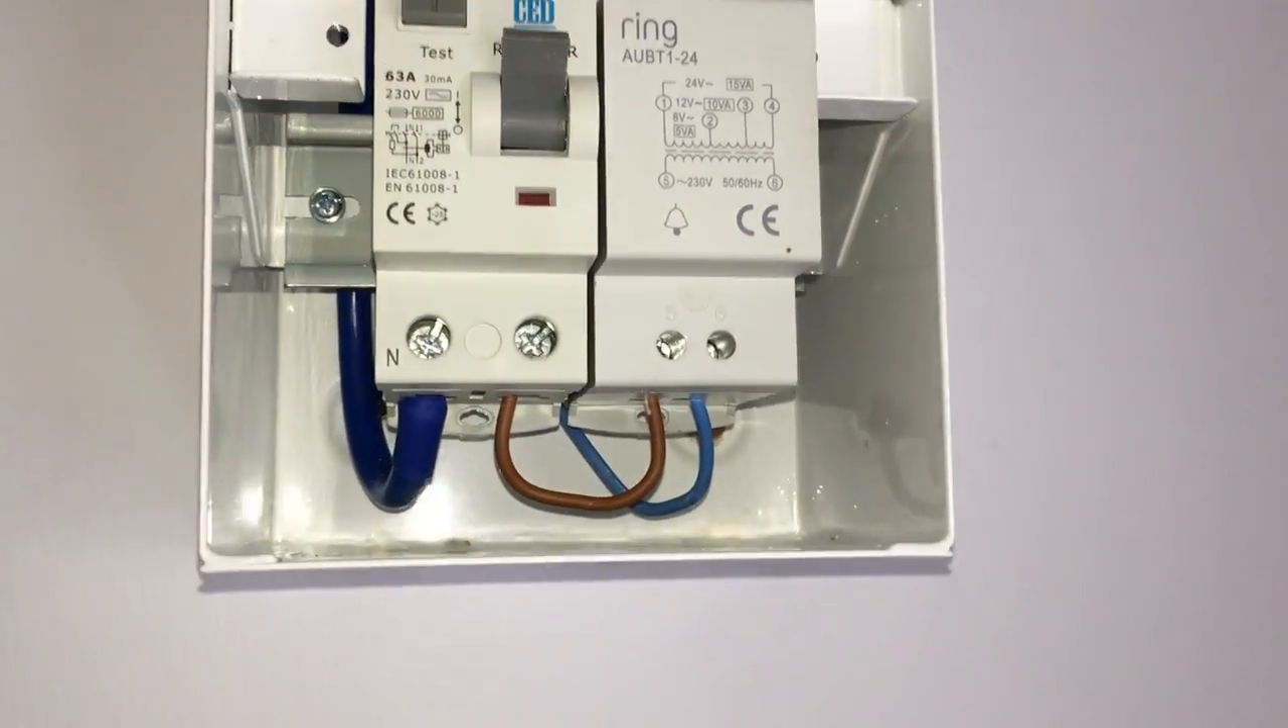And then I've took a live connection straight out of the bottom of the RCD unit.